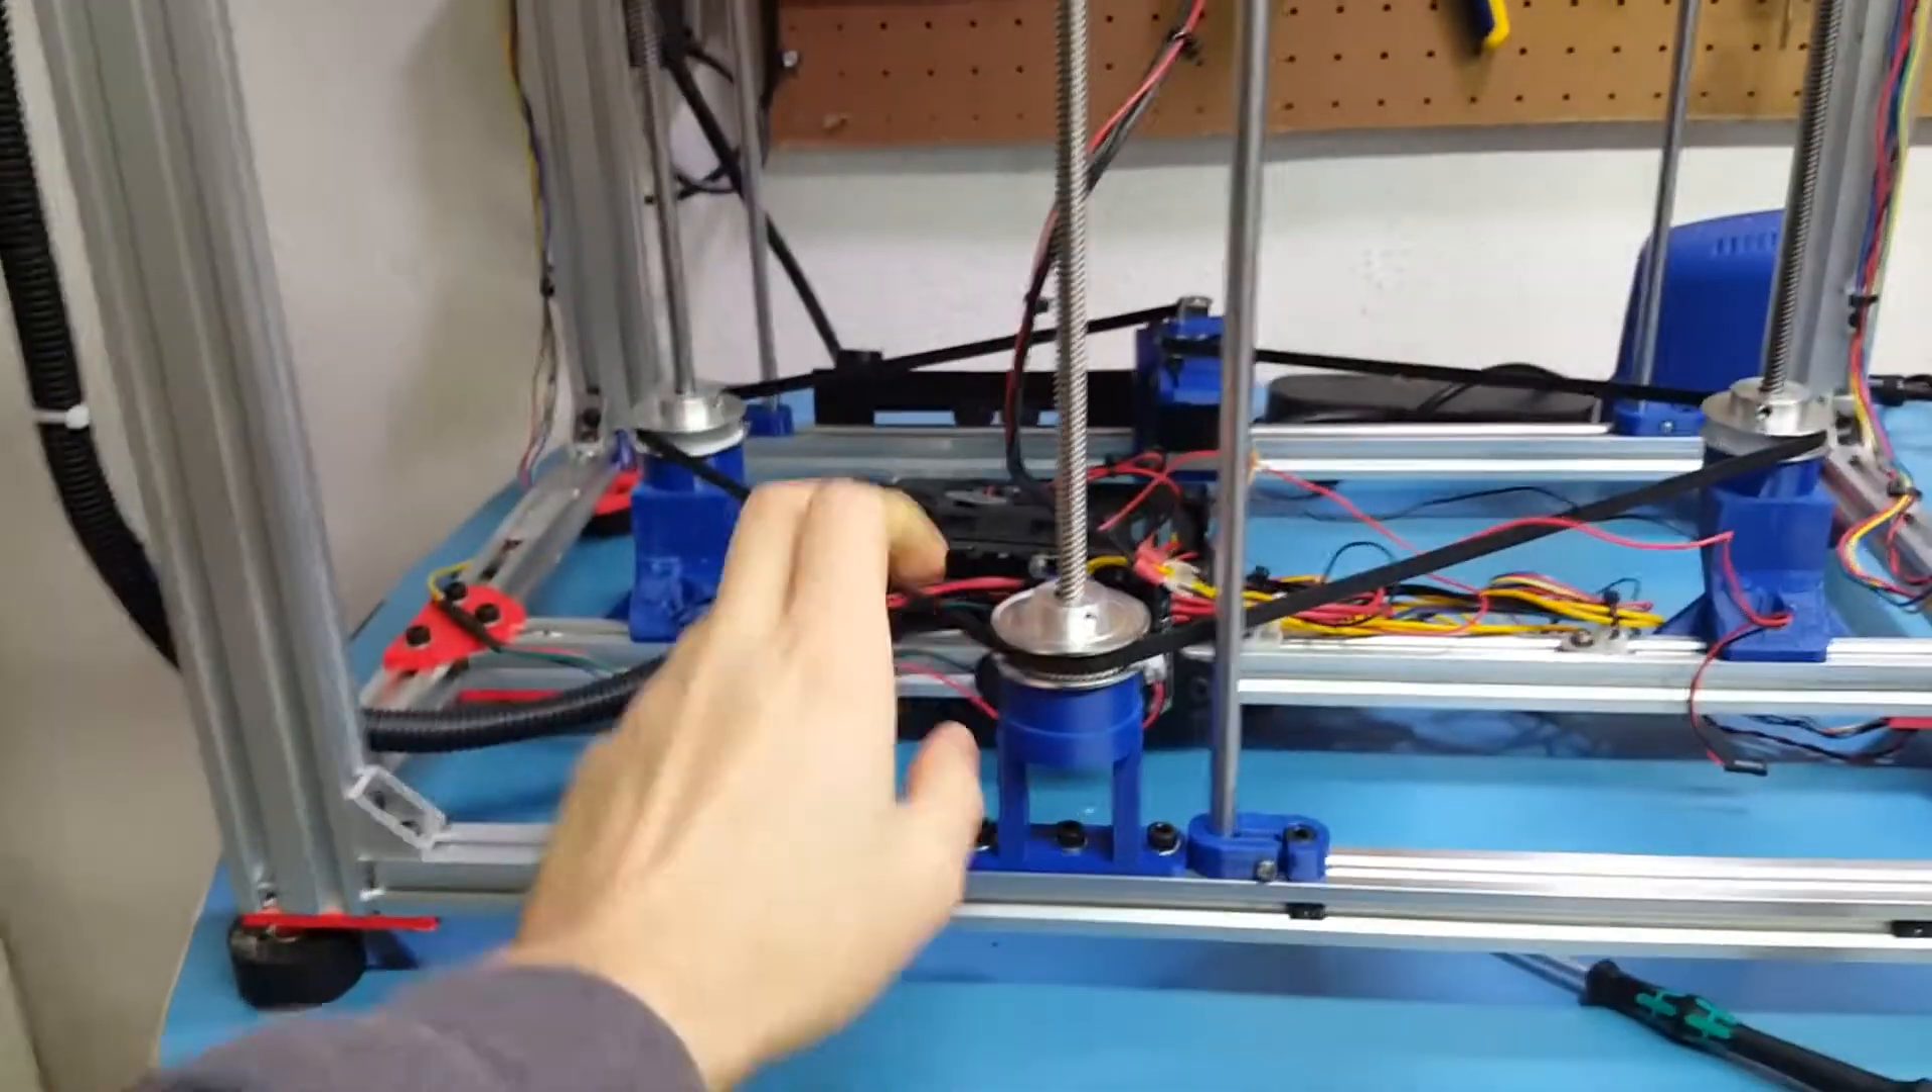So I got the third lead screw mount taken care of.